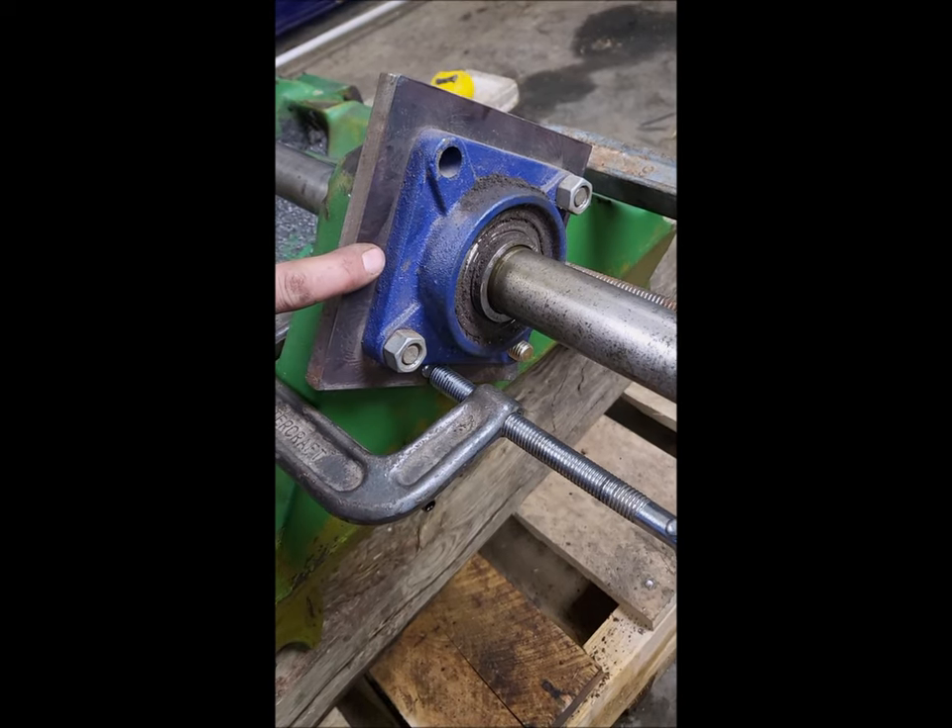I've bolted the plate to the flange bearing.